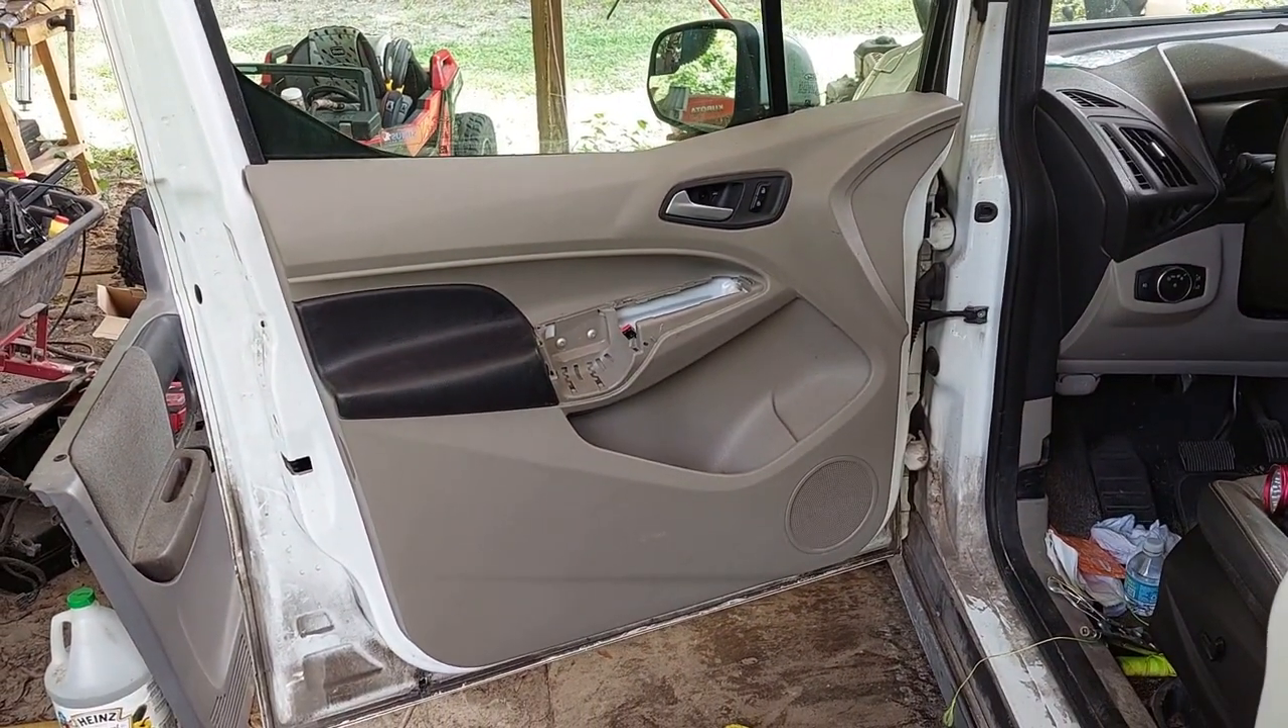As you can see I have the door panel back on.